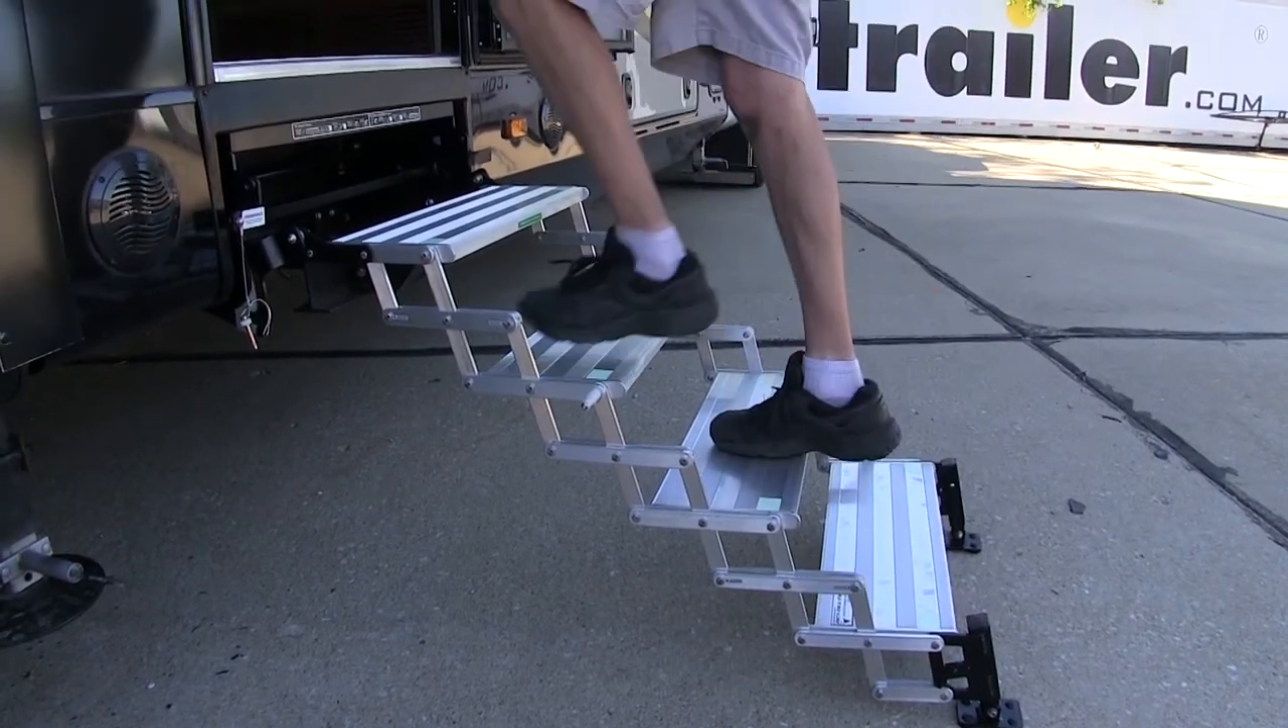And there you have it, just like that, we now have our steps.